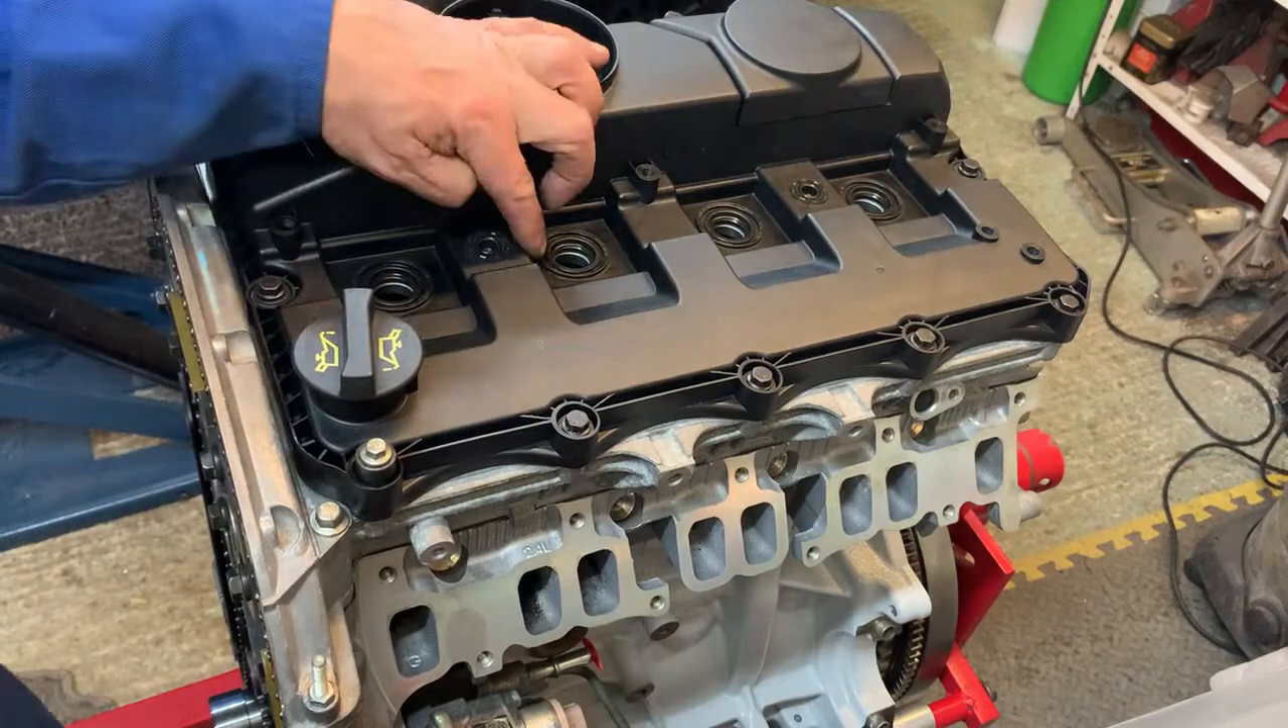Okay, so there's the cover on.